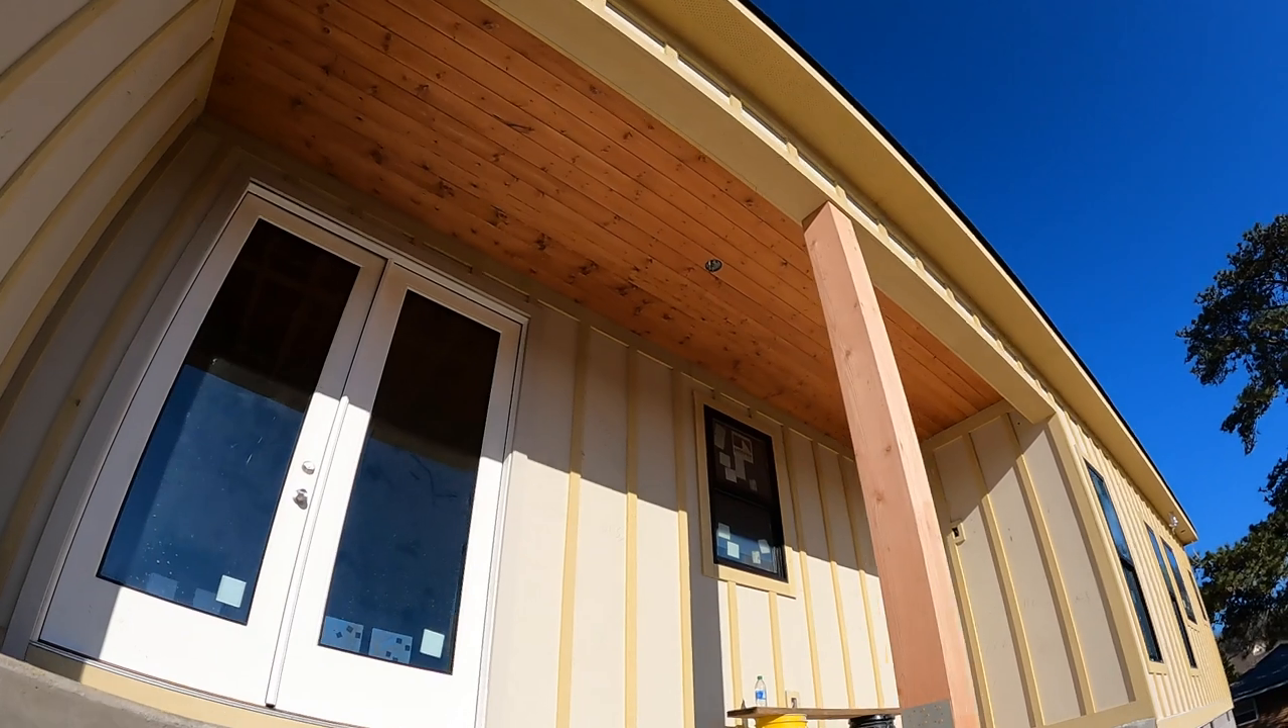I added the bat strips right there. A little trim piece along the edge.